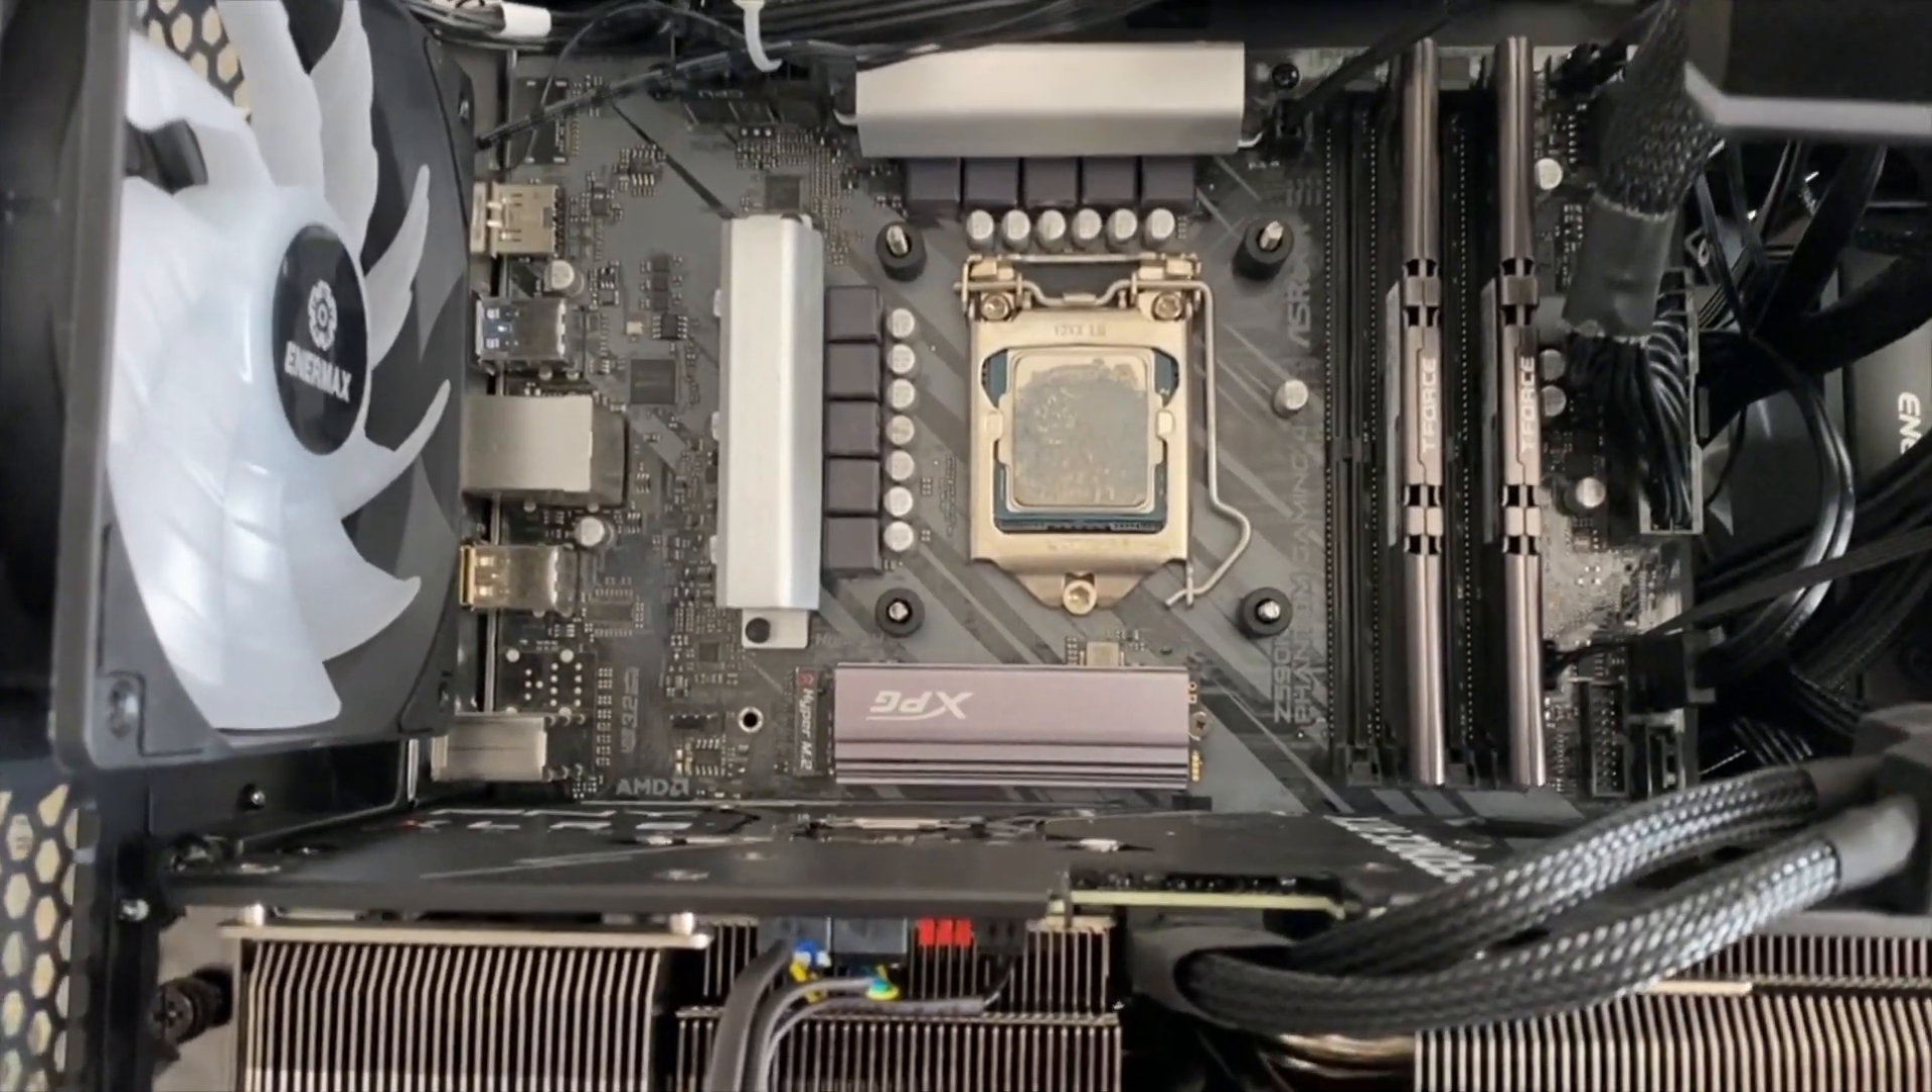I've moved the cooling block as you can see off to the side. This is what's underneath of it. That's the chip and the fixture that holds it in.